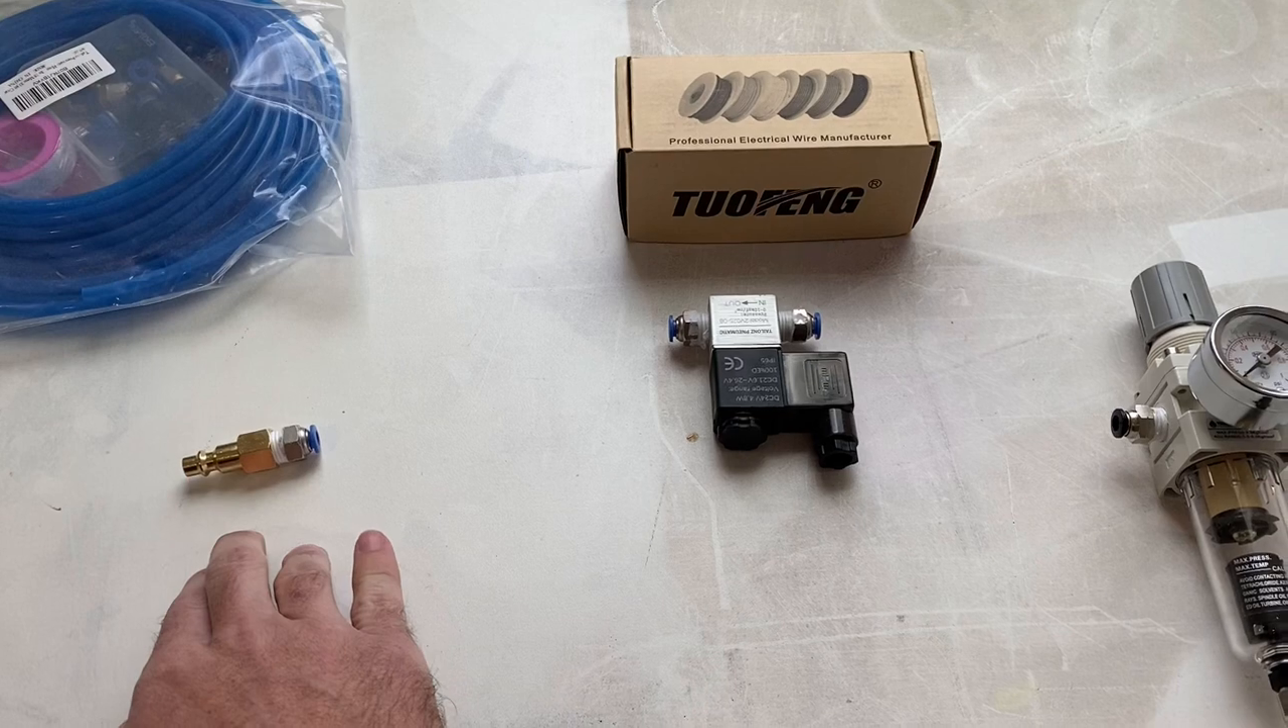Uh, the only thing is left to run basically the blue hose in between everything.